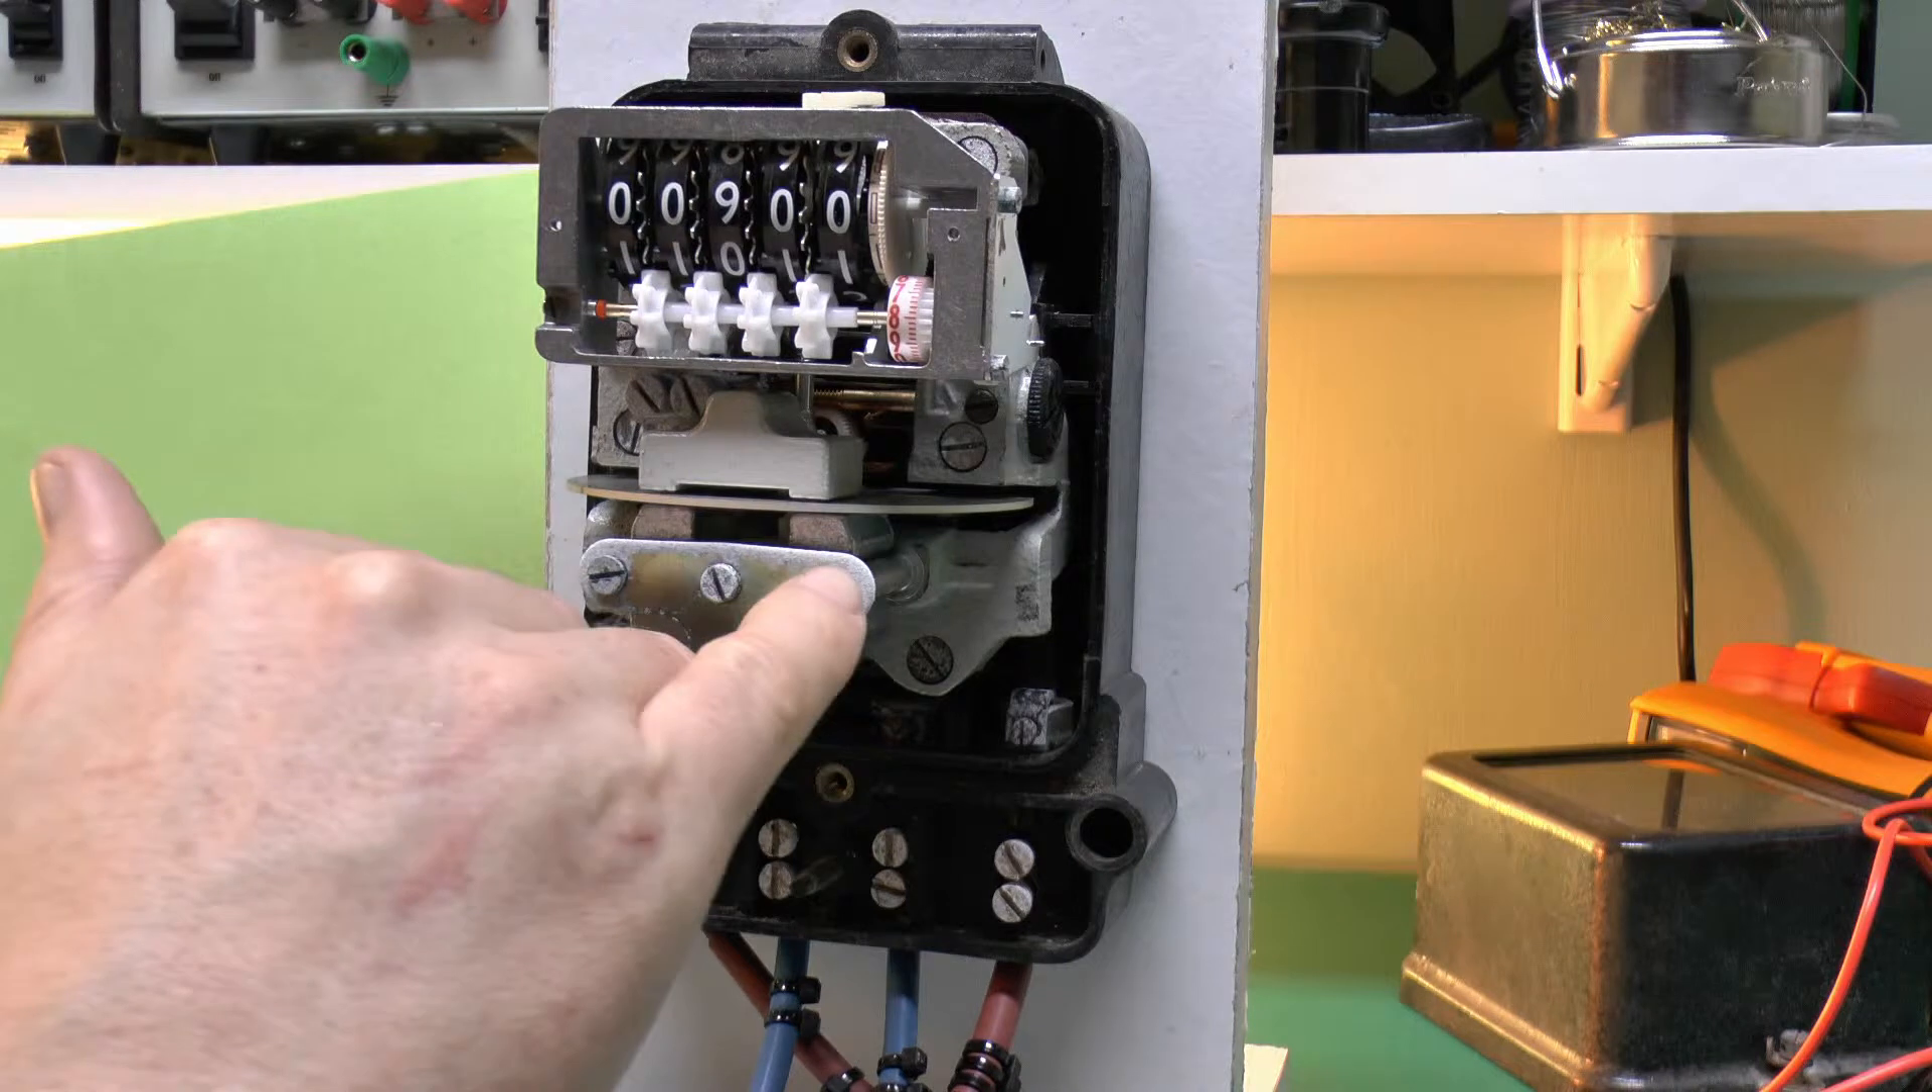I've just taken off the front plates there to see what's behind.